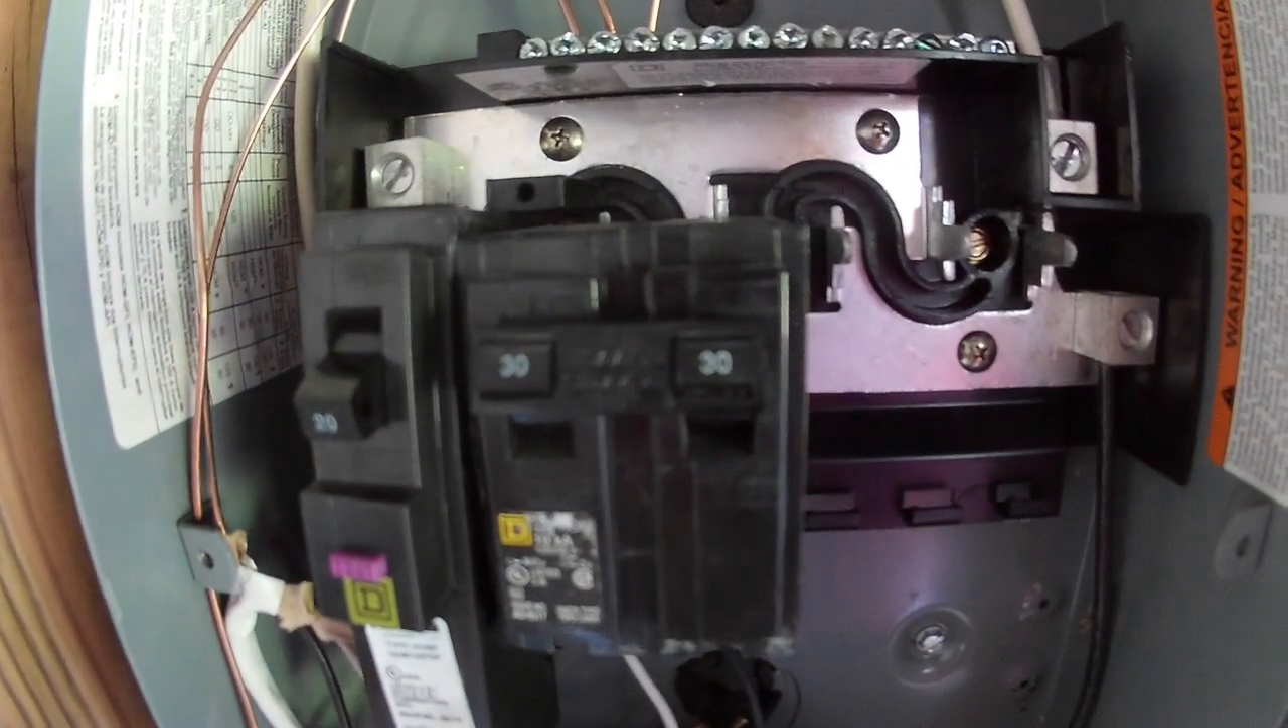So I have restored power to the box. I haven't put the, uh, face plate on yet.